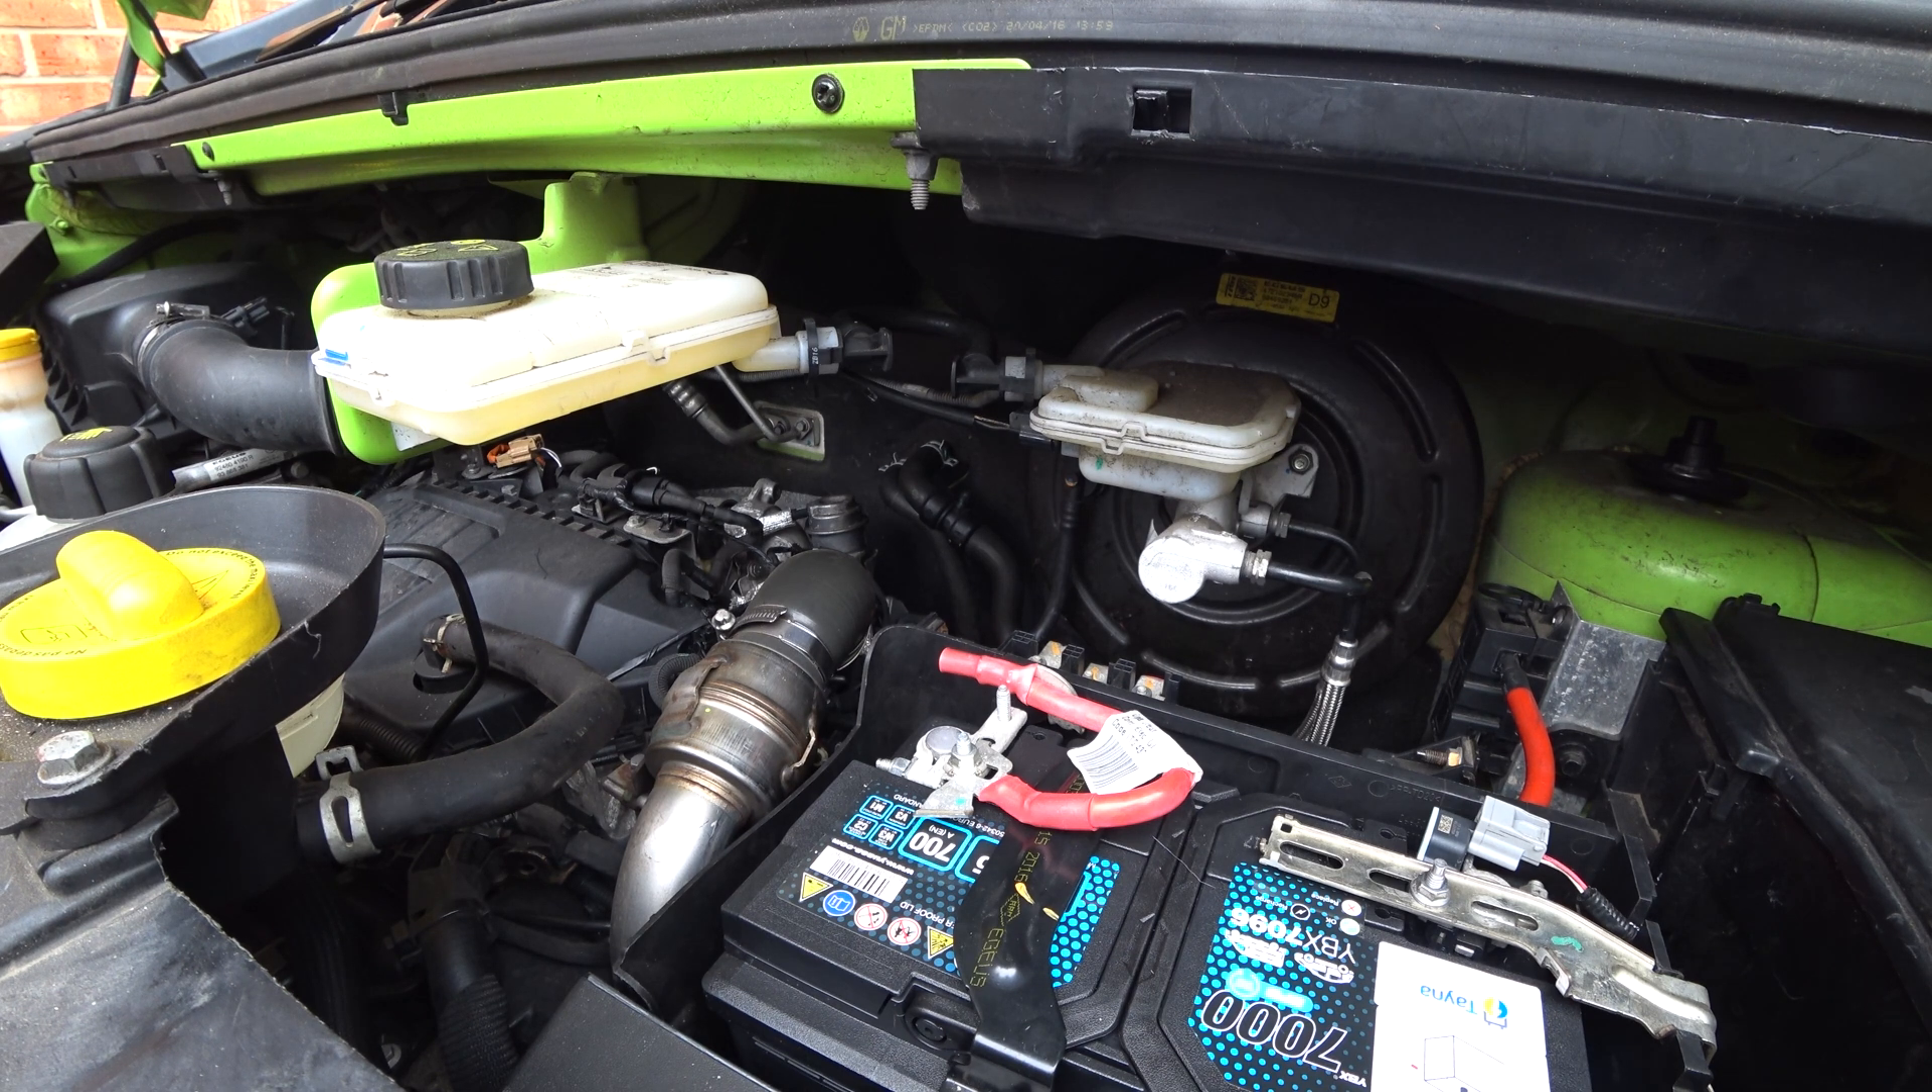Okay so that's the new battery in place.